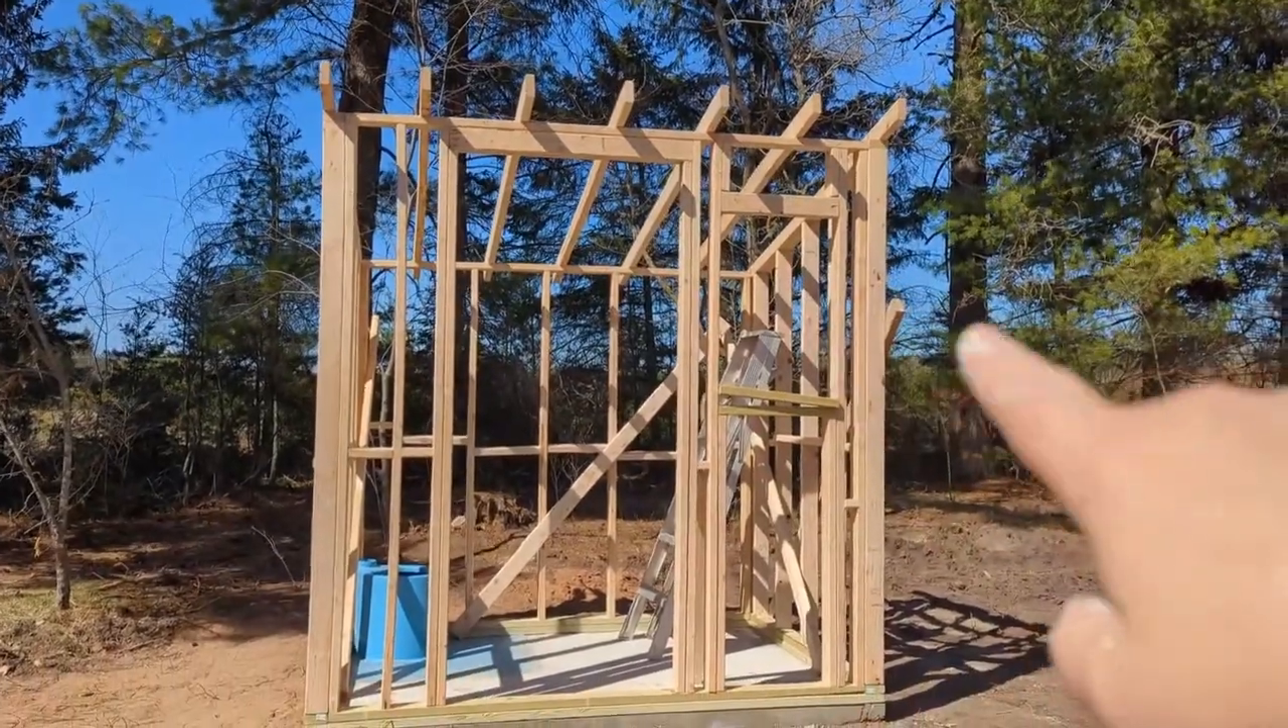The roof is framed.